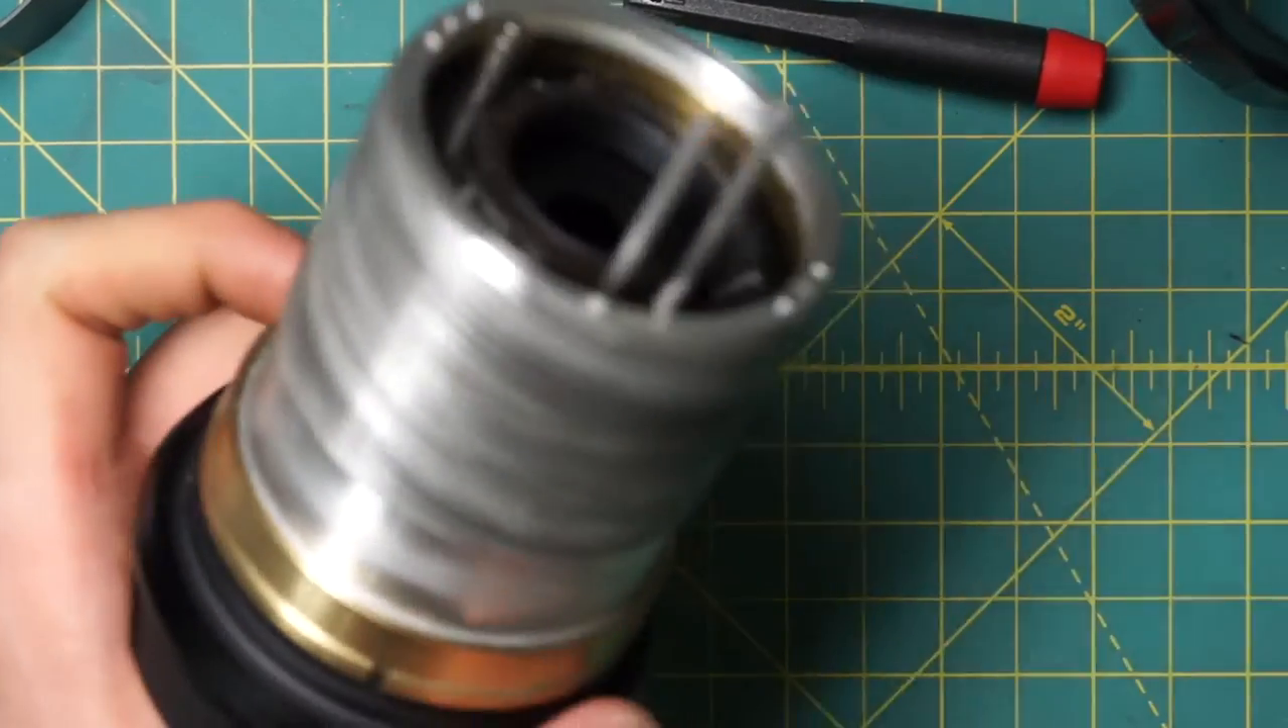Now we've exposed two other or one other ring here this kind of gold colored ring that's in between the focusing mechanism in the top section.